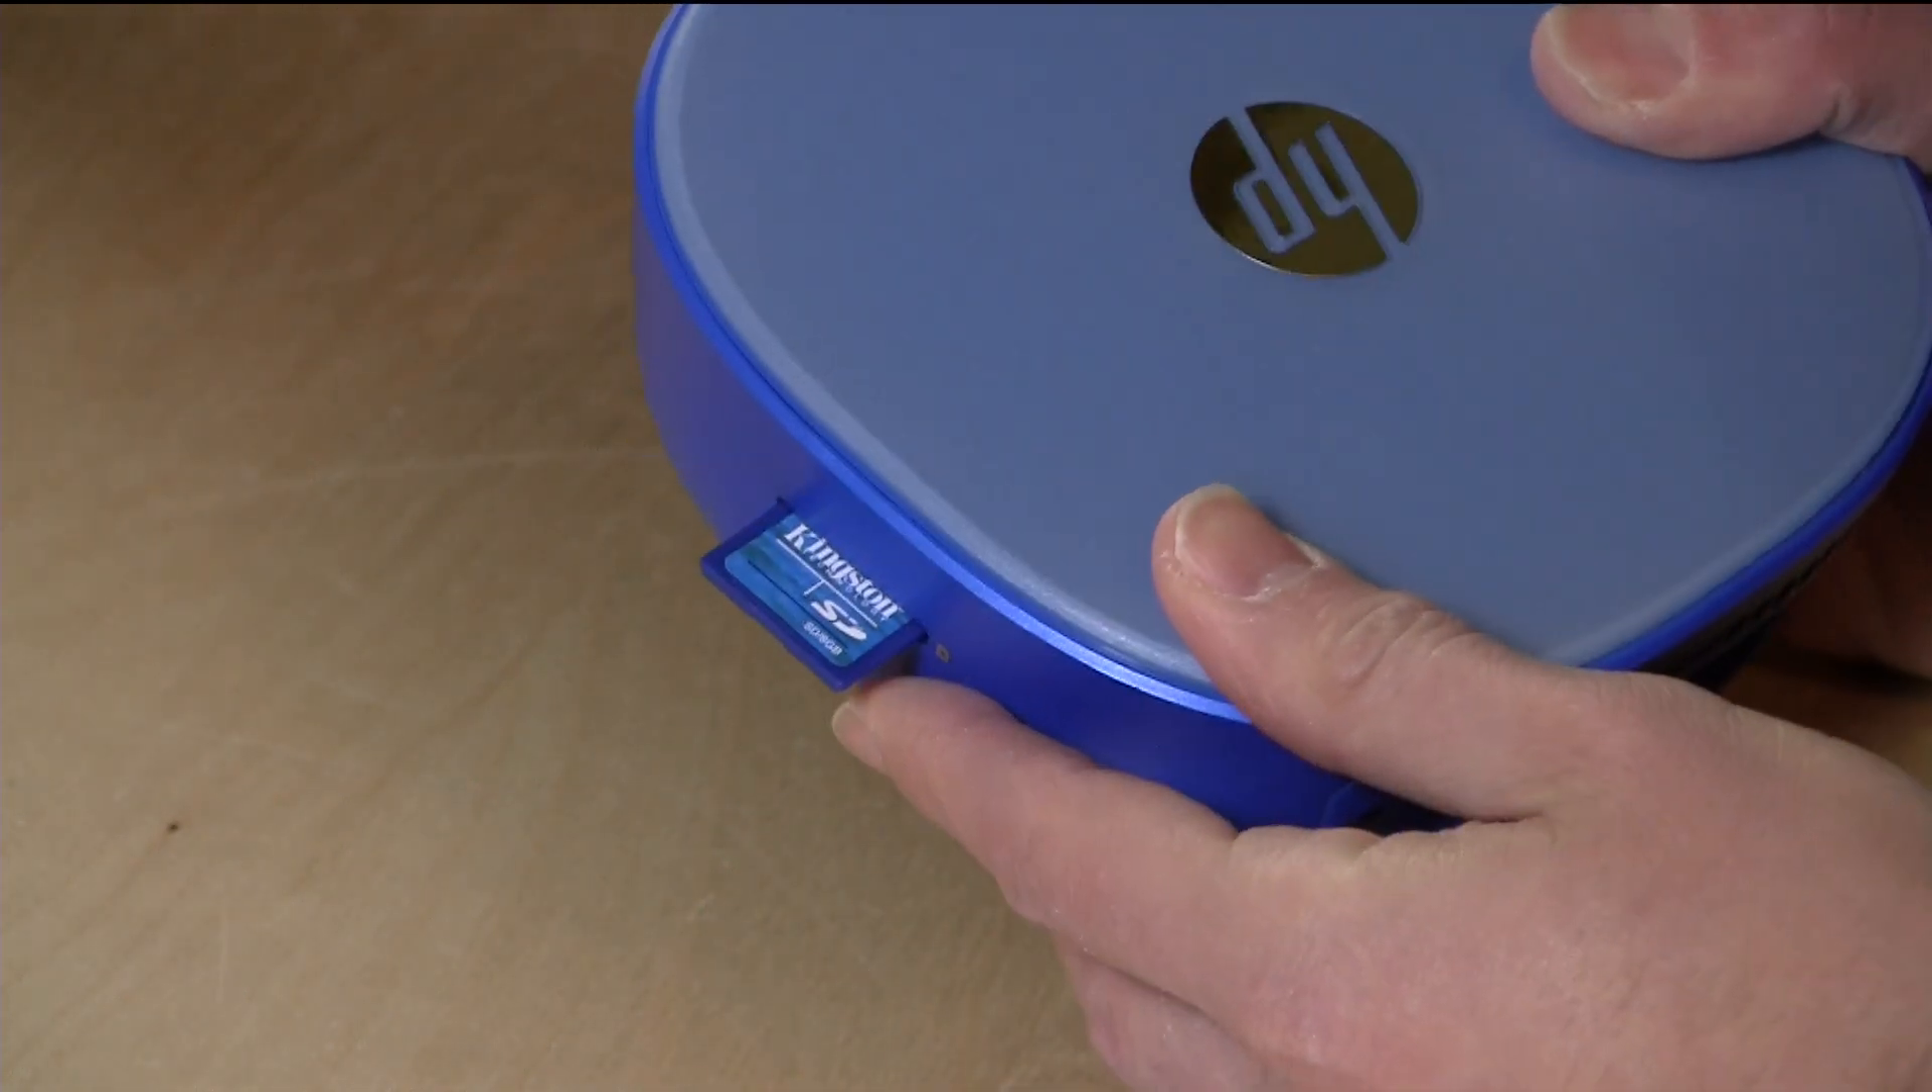So the card does stick out a little bit.